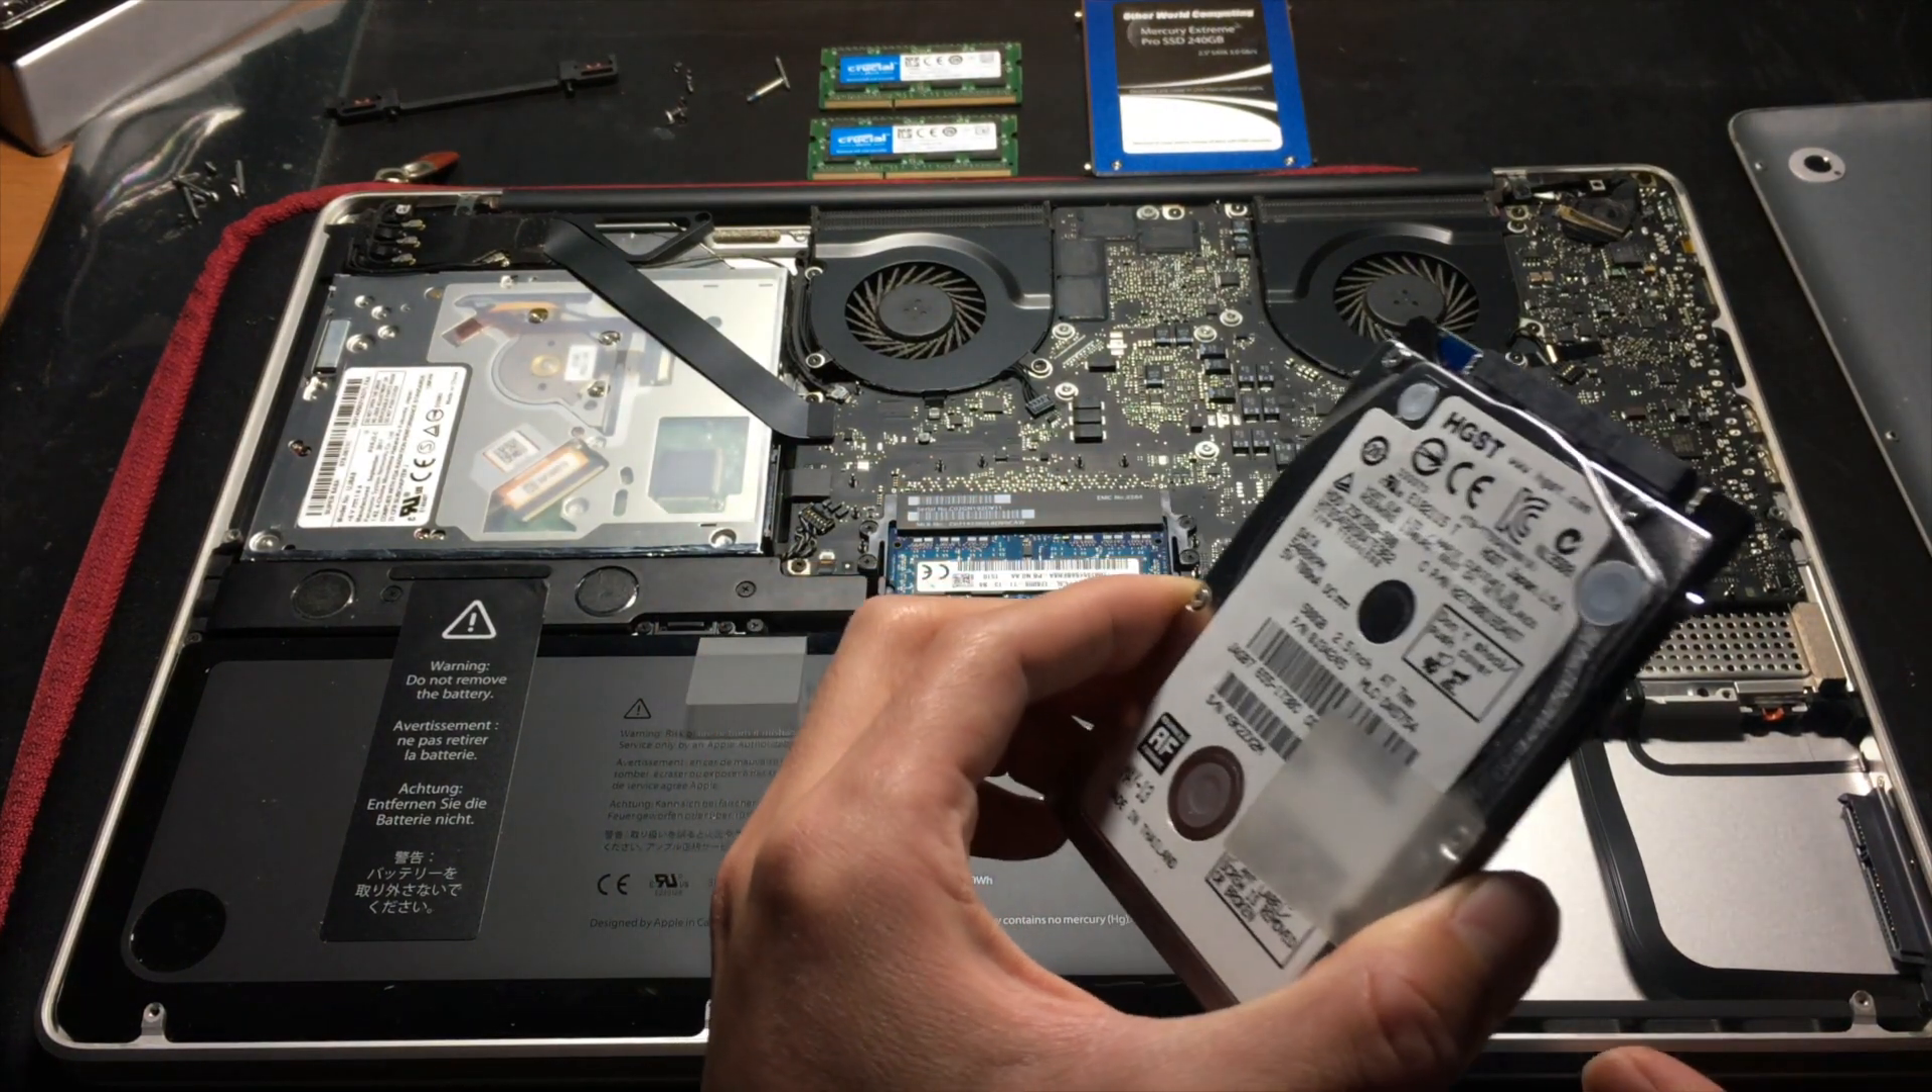And then you have removed the hard drive.